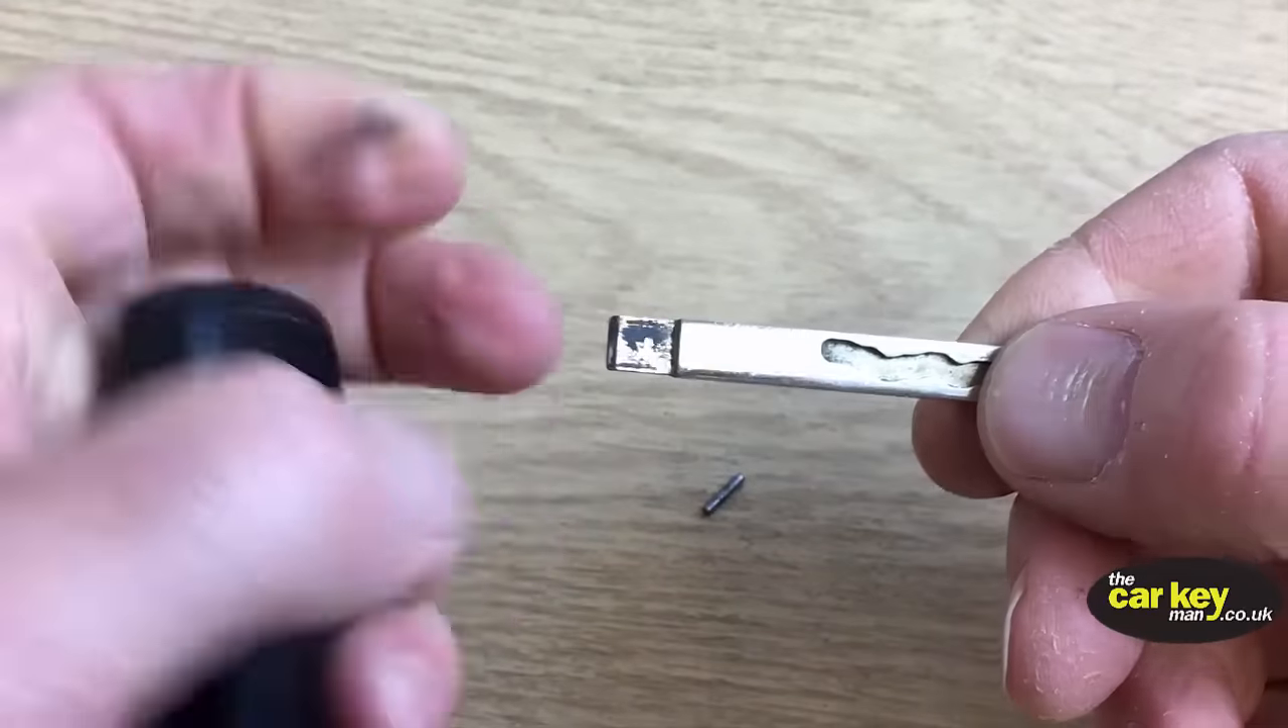So that's your old blade out of your old key.